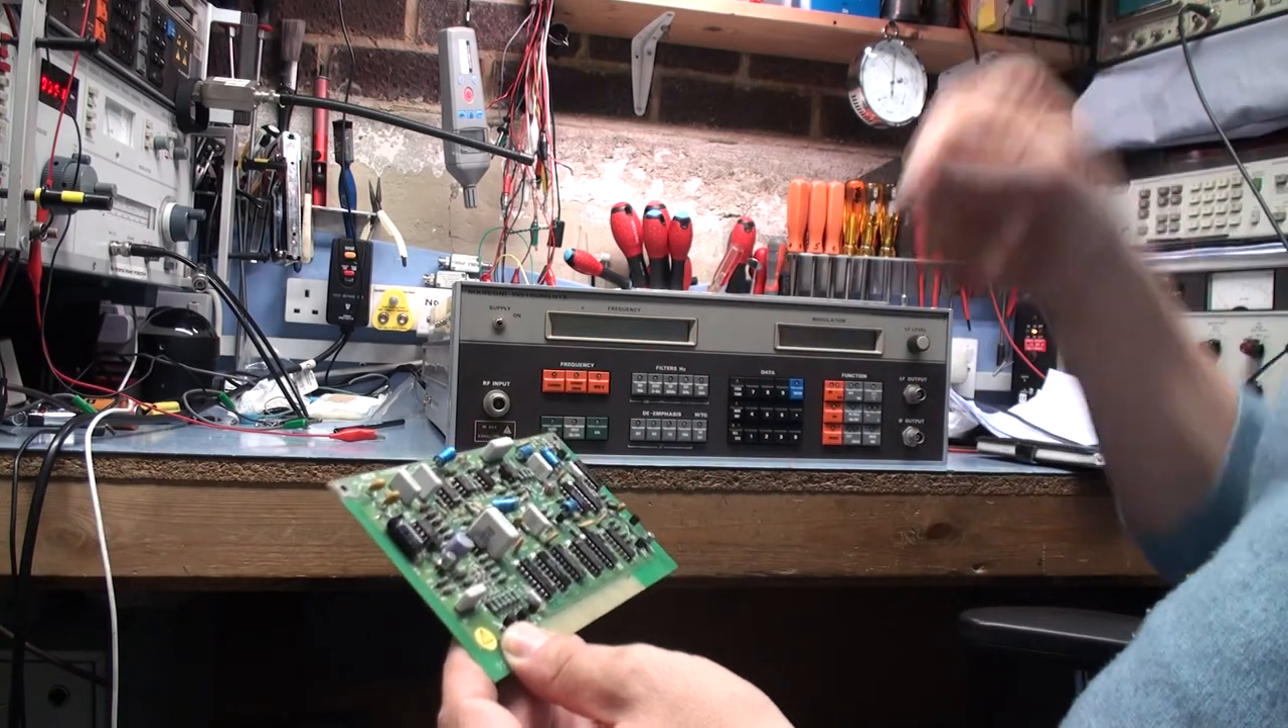That's the voltmeter board so i've removed that.